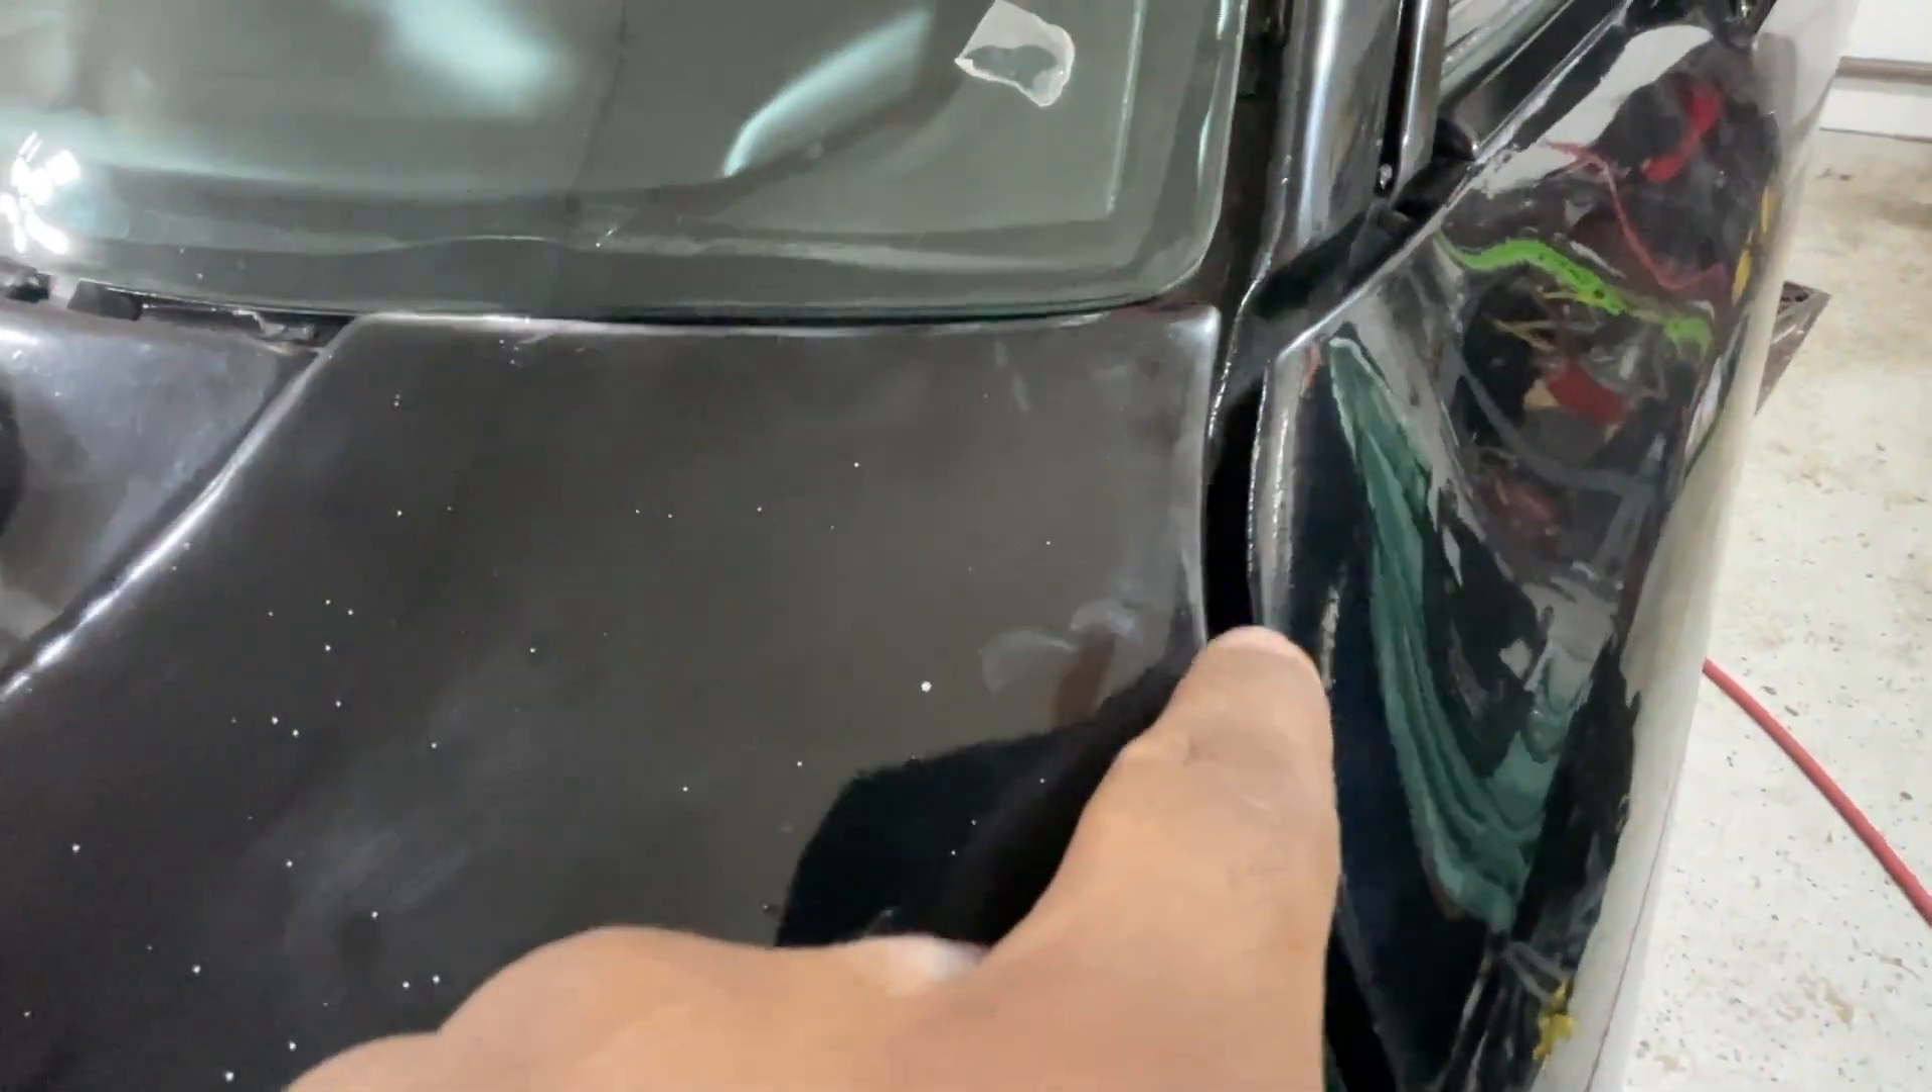But look at the gap here there's a little gap here.